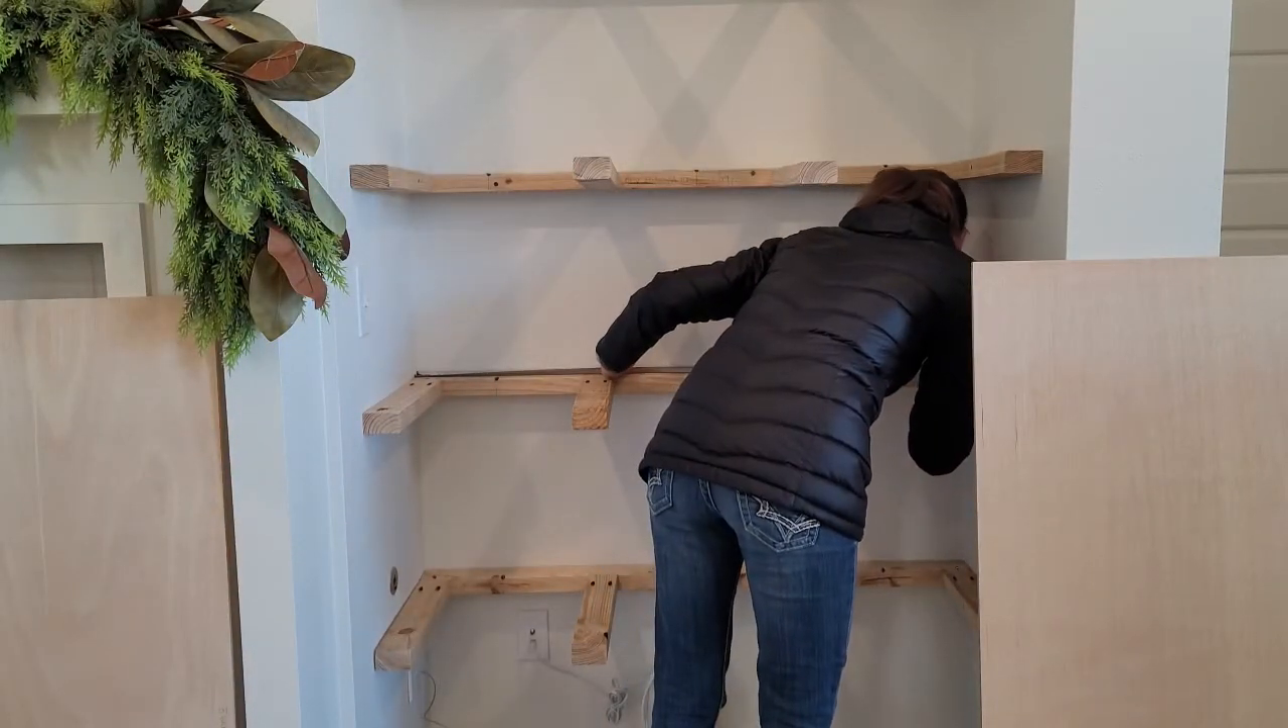Now that all your brackets are installed and into the studs, it's time to add the 1 .5 inch plywood.